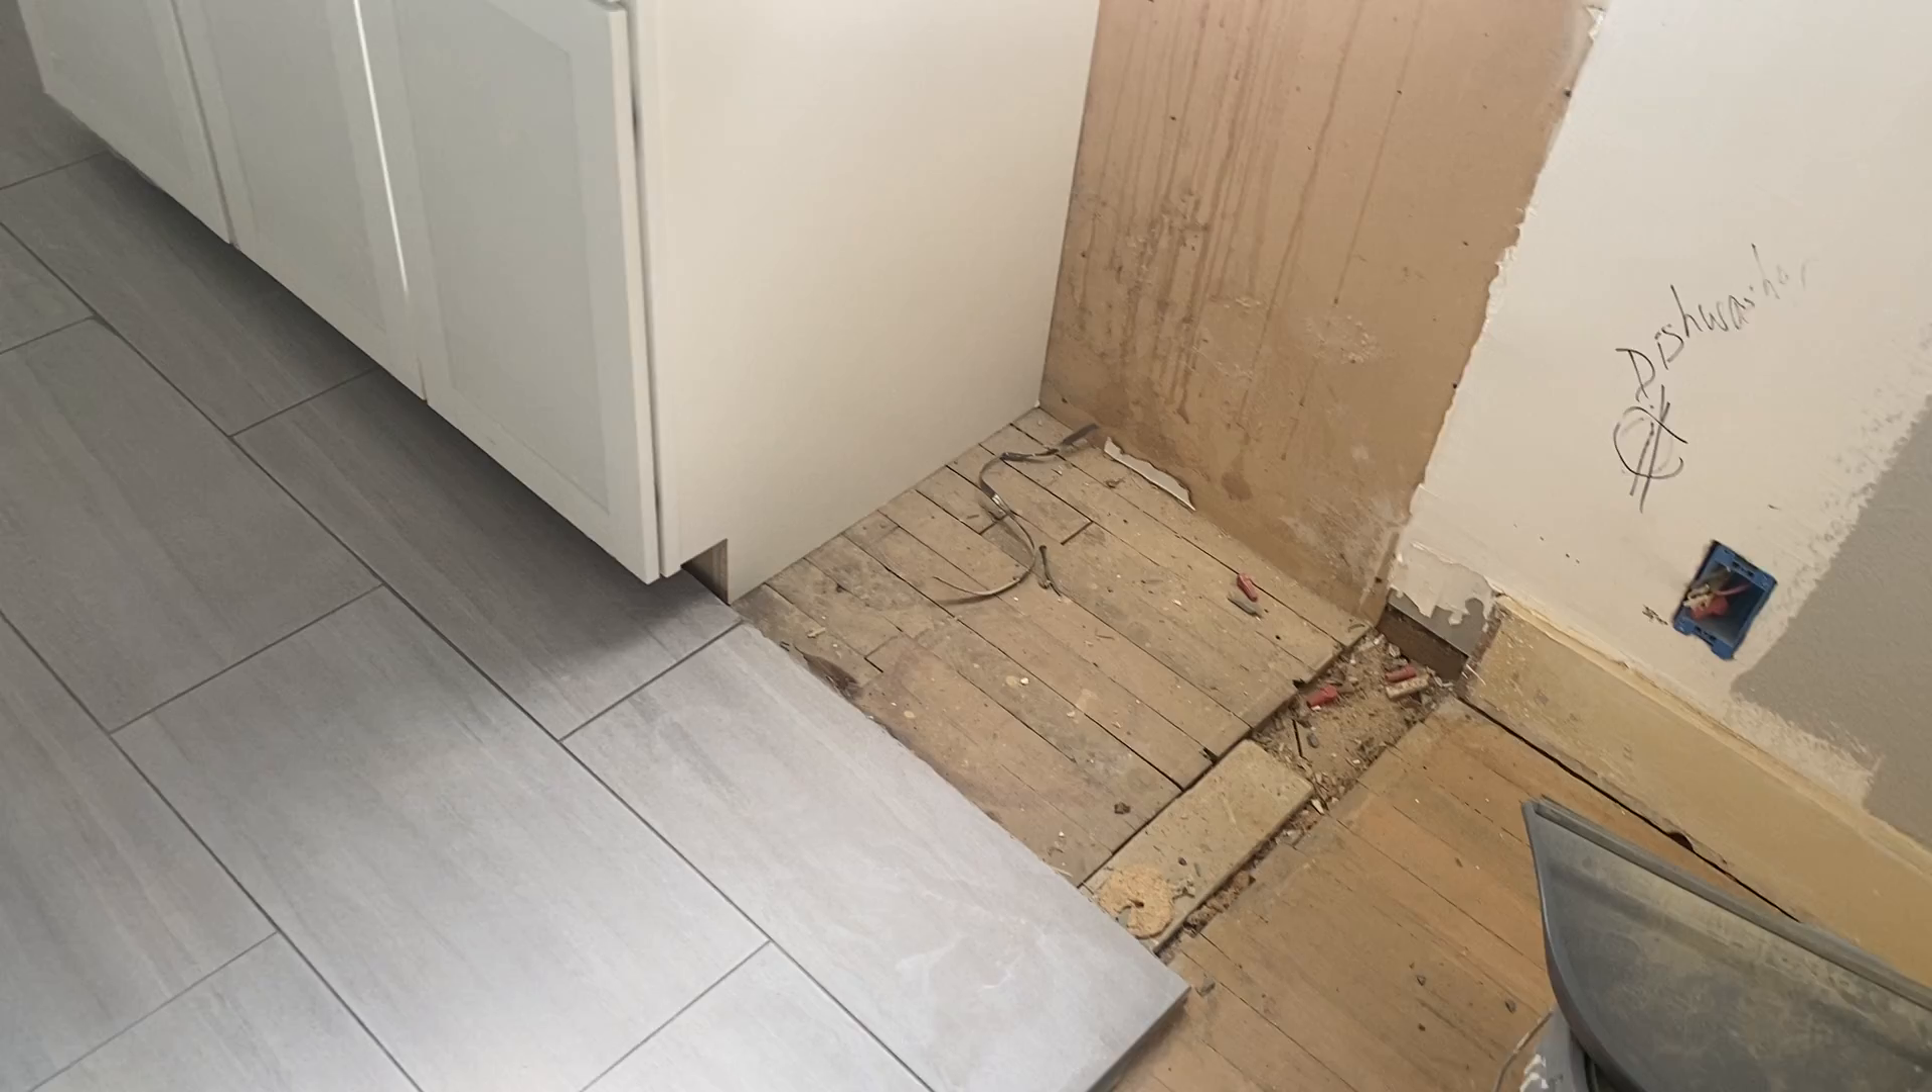Issue I have is why the heck did he not run the the tile all the way to the wall.